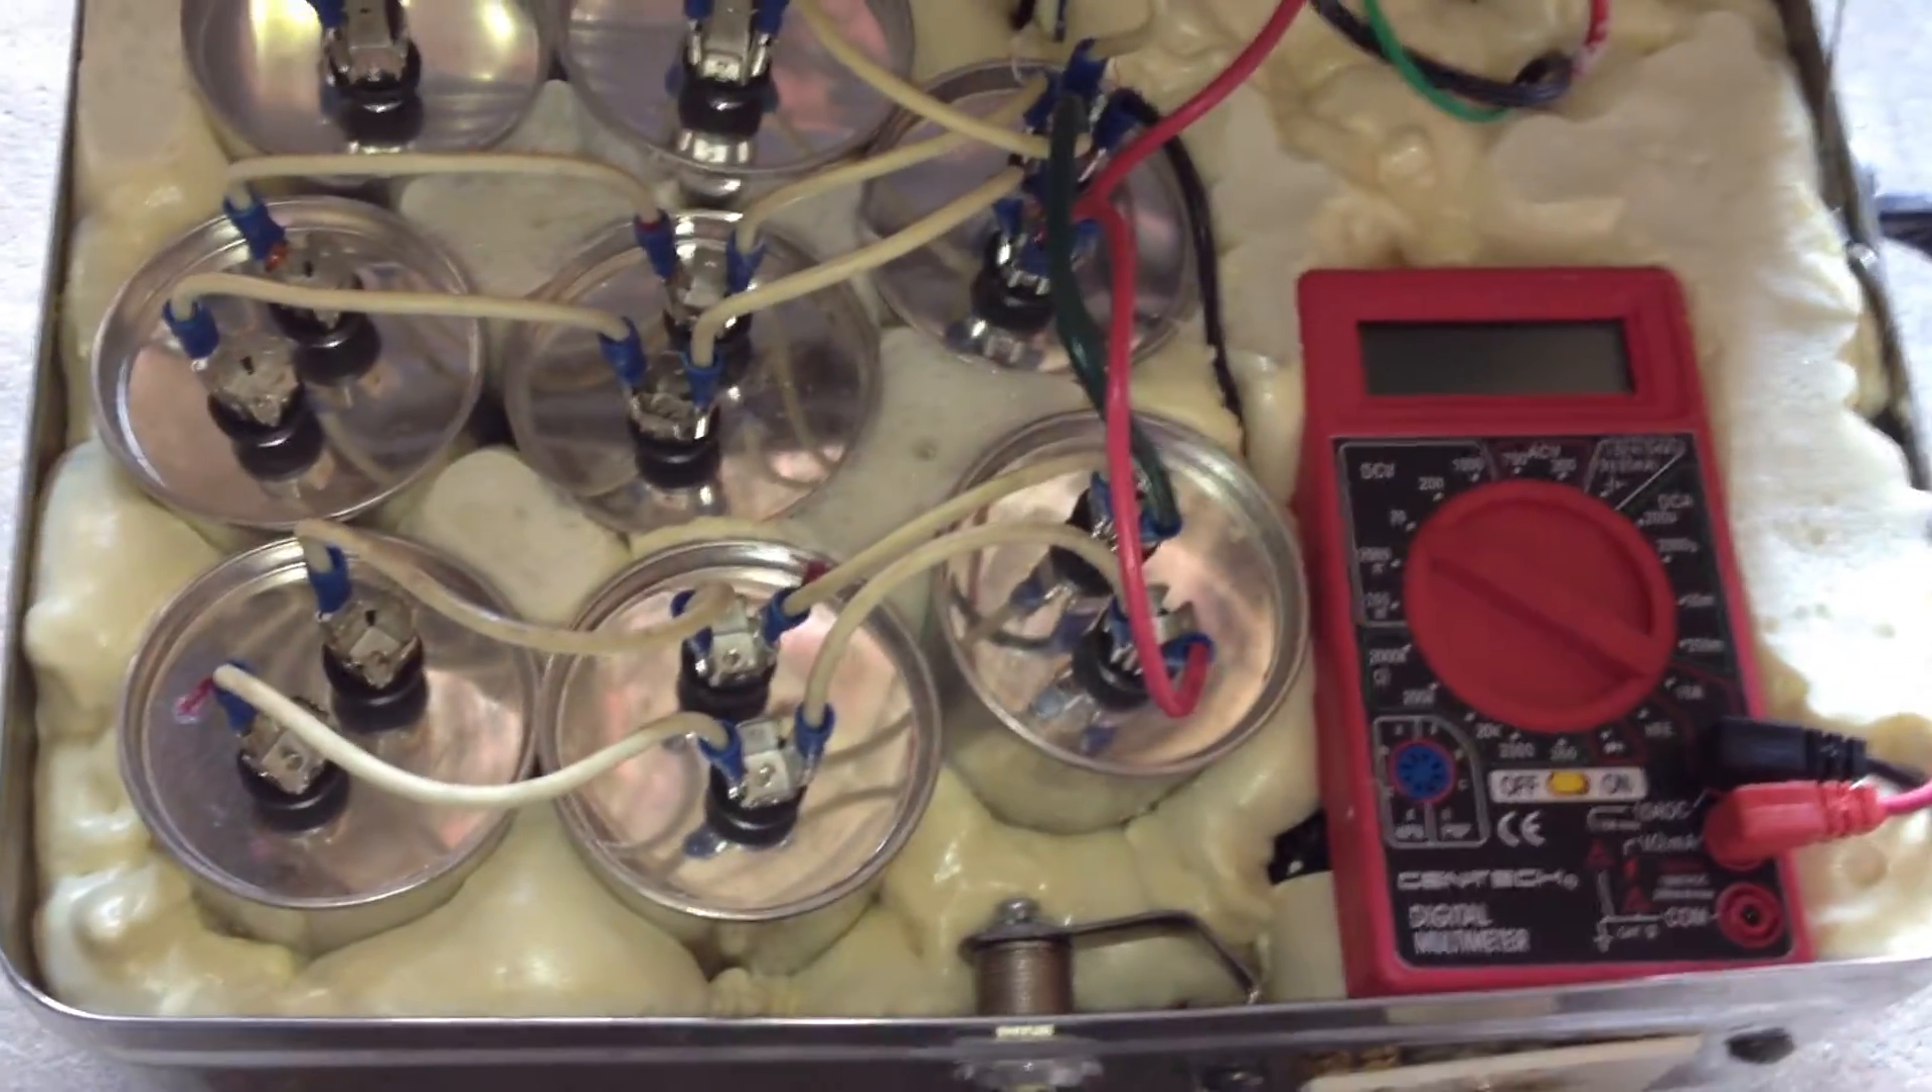I got the multimeter foamed in there as well, nice and secure.